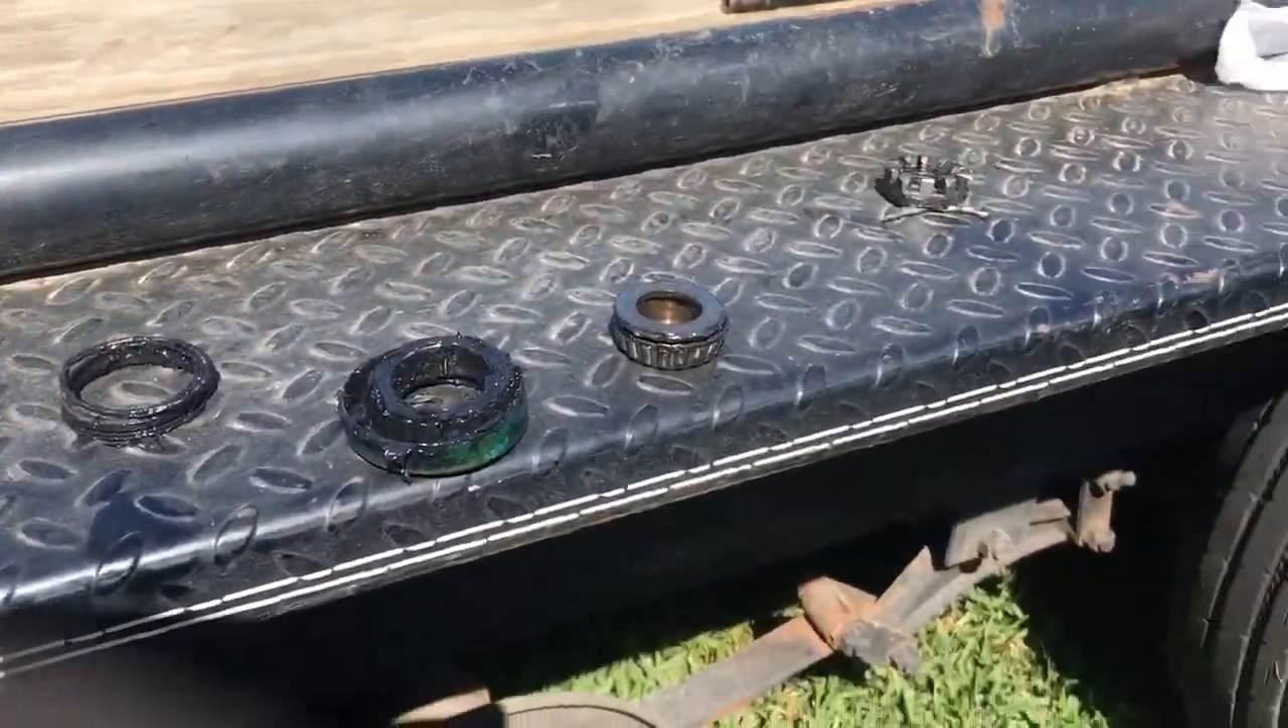Okay, we have our bearings out.